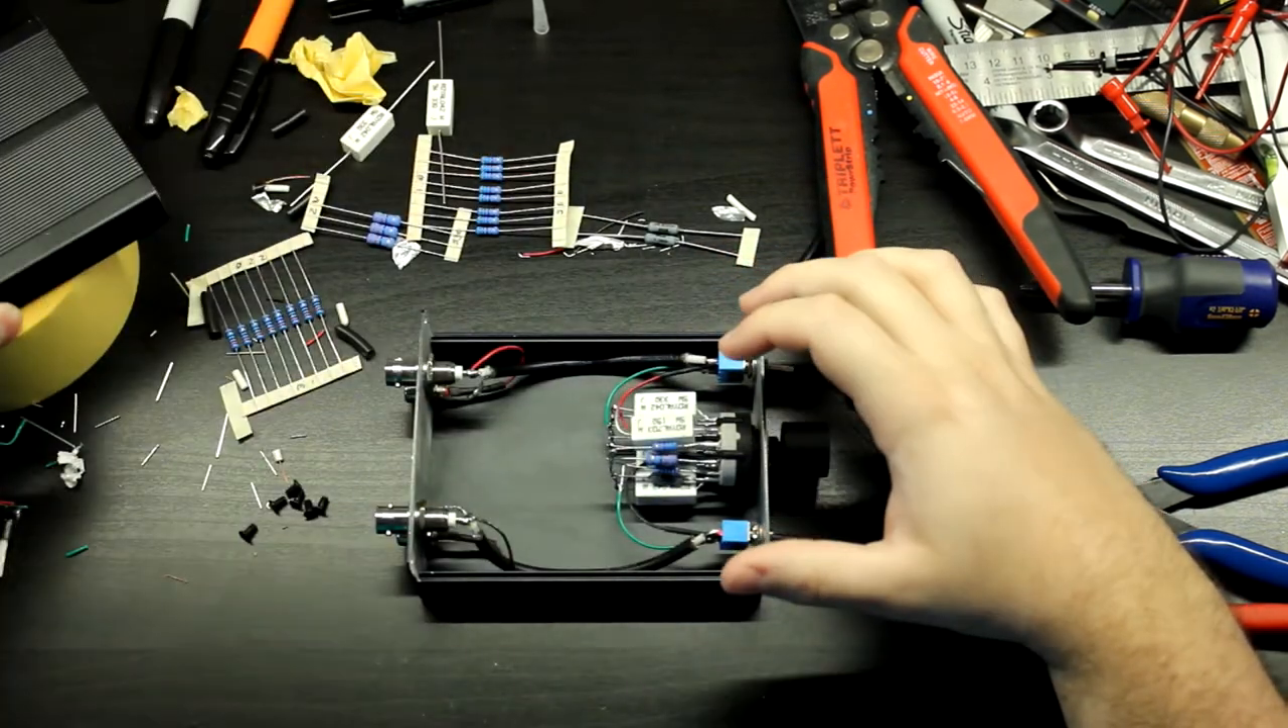I haven't put the top enclosure on yet.